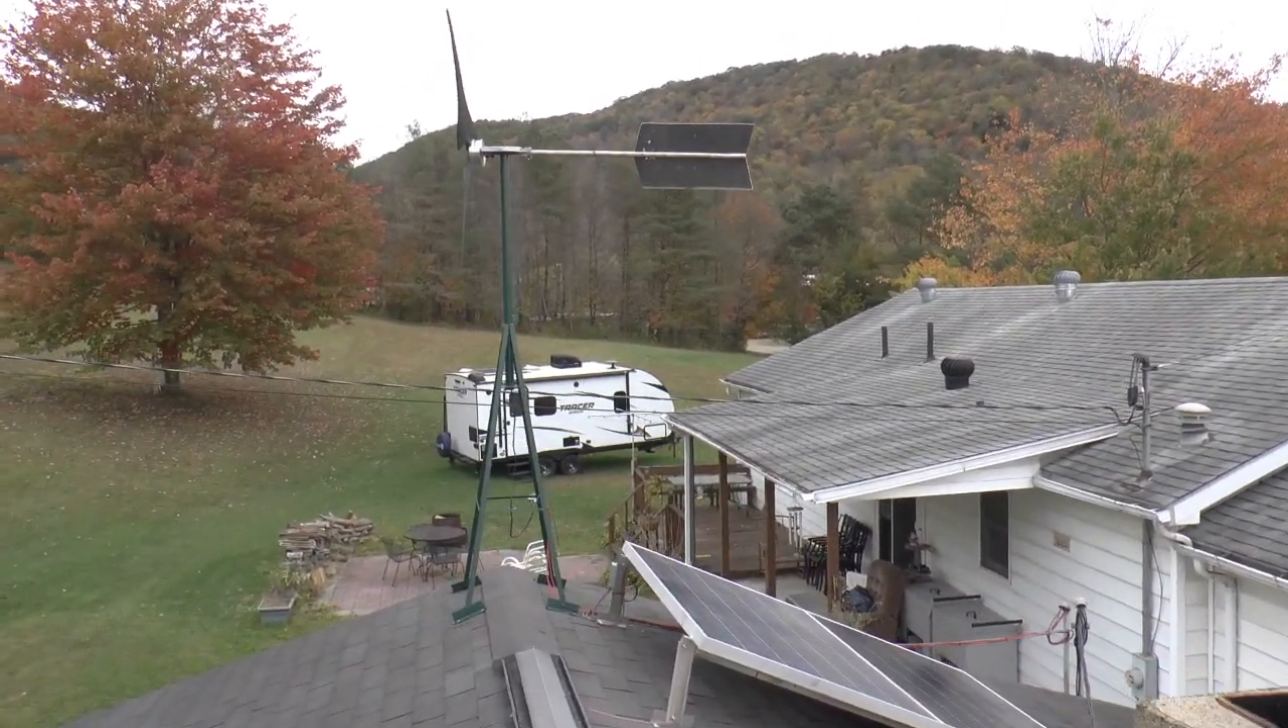So I got the hoverboard windmill mounted. I made this little tower thing.